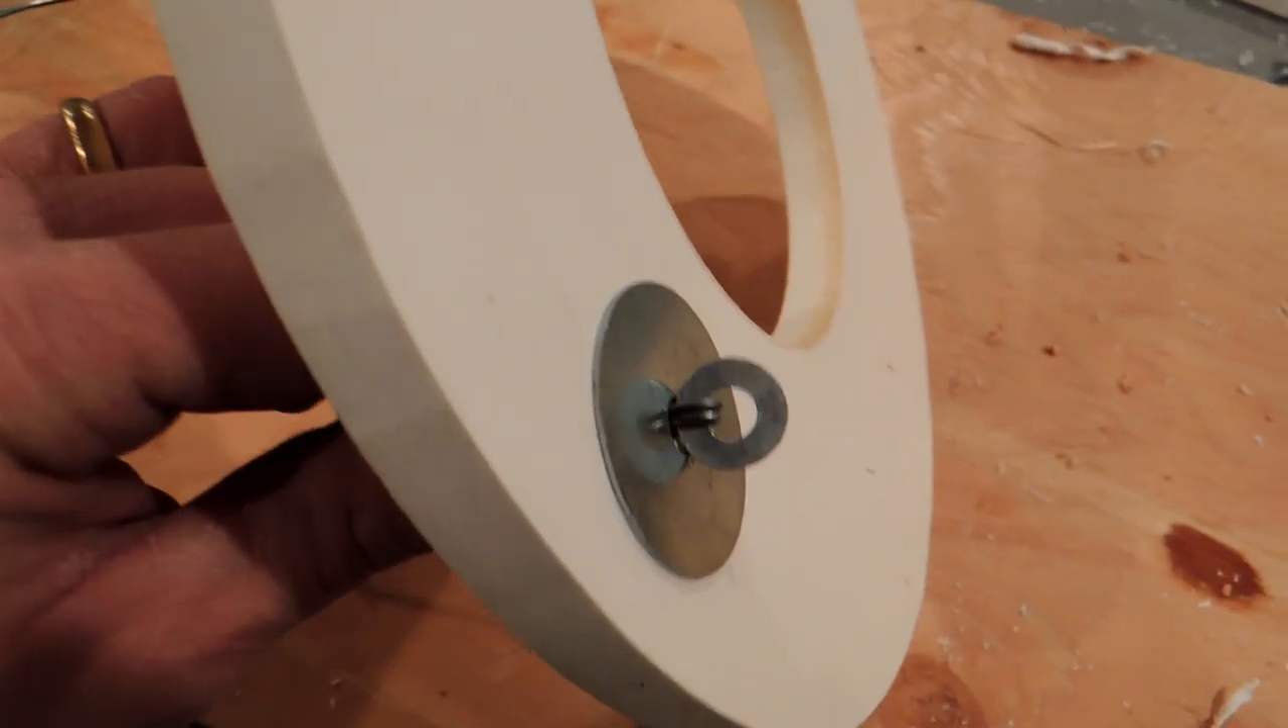So on this side, I just put a large fender washer, and just a small washer with the wire looped under the washer.